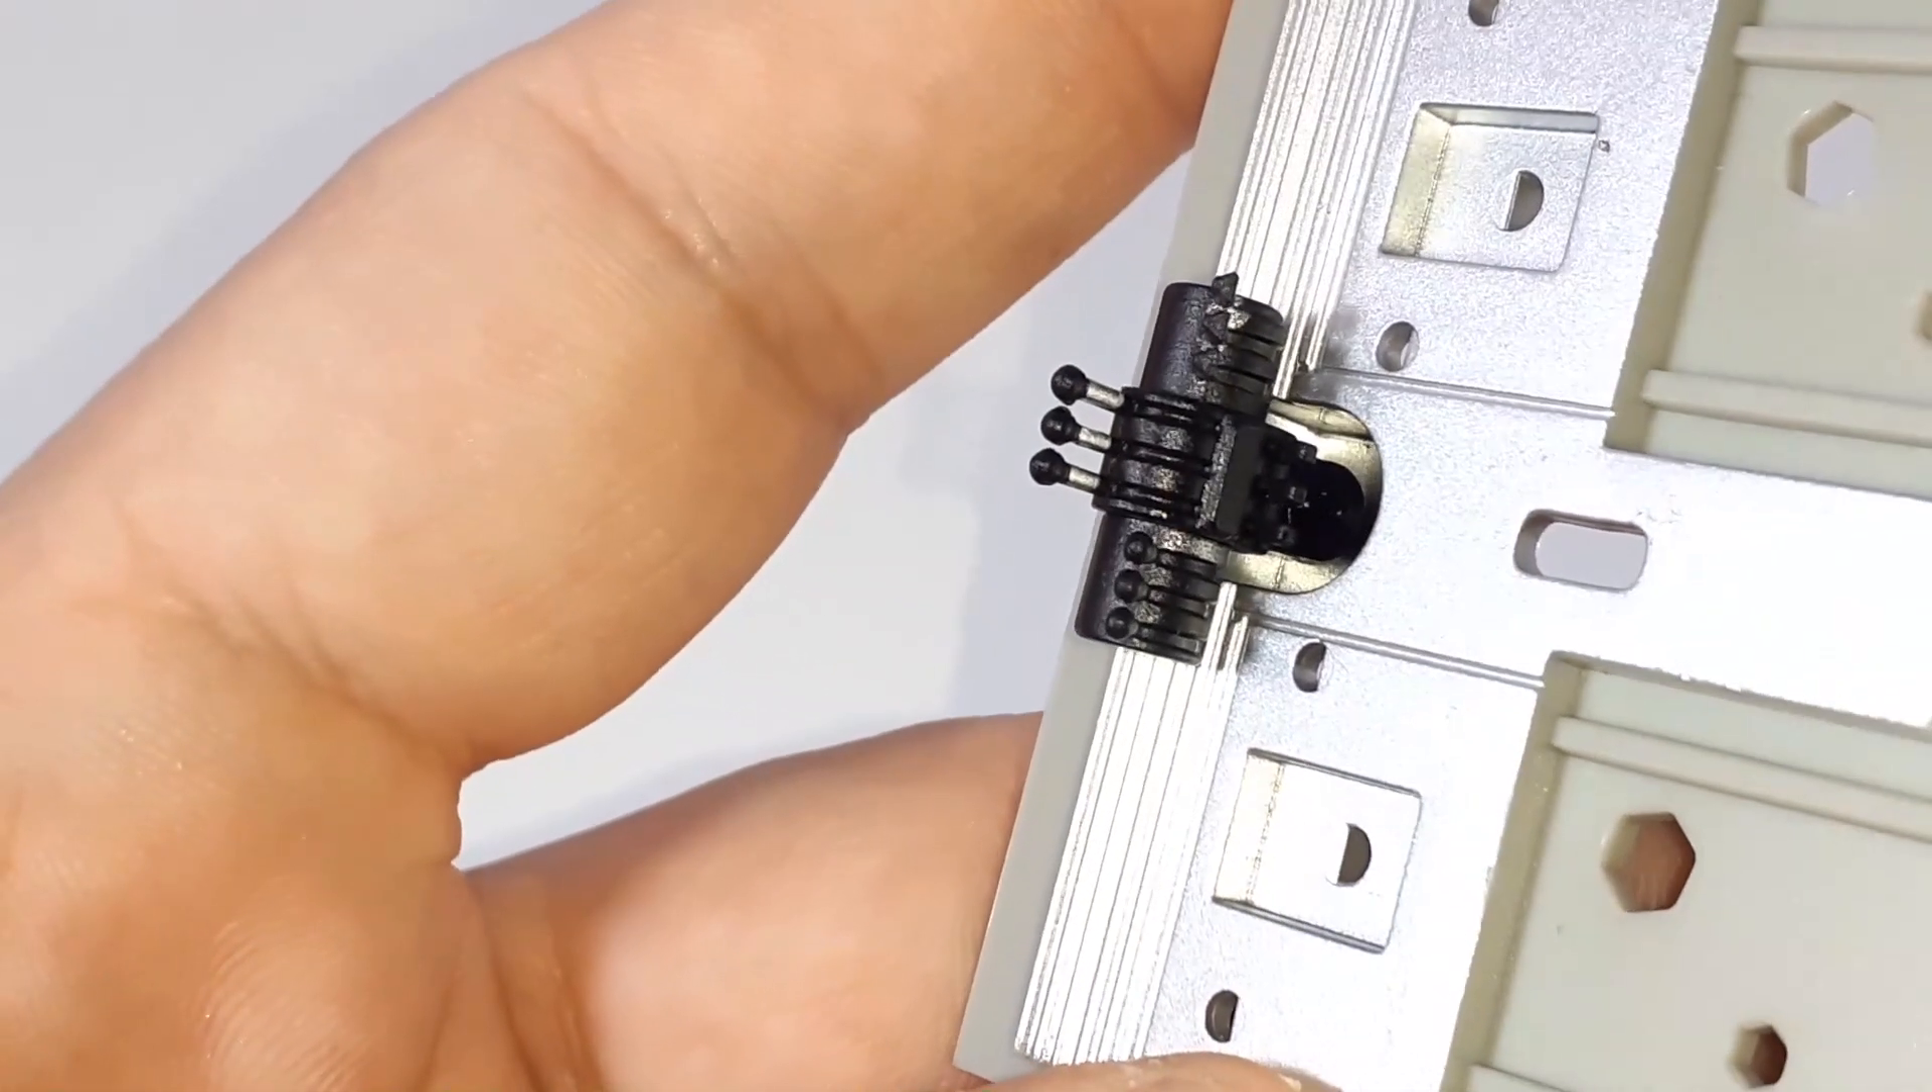Ed ecco come si presenta il sistema delle manette assemblate sulla pavimentazione della cabina di pilotaggio.